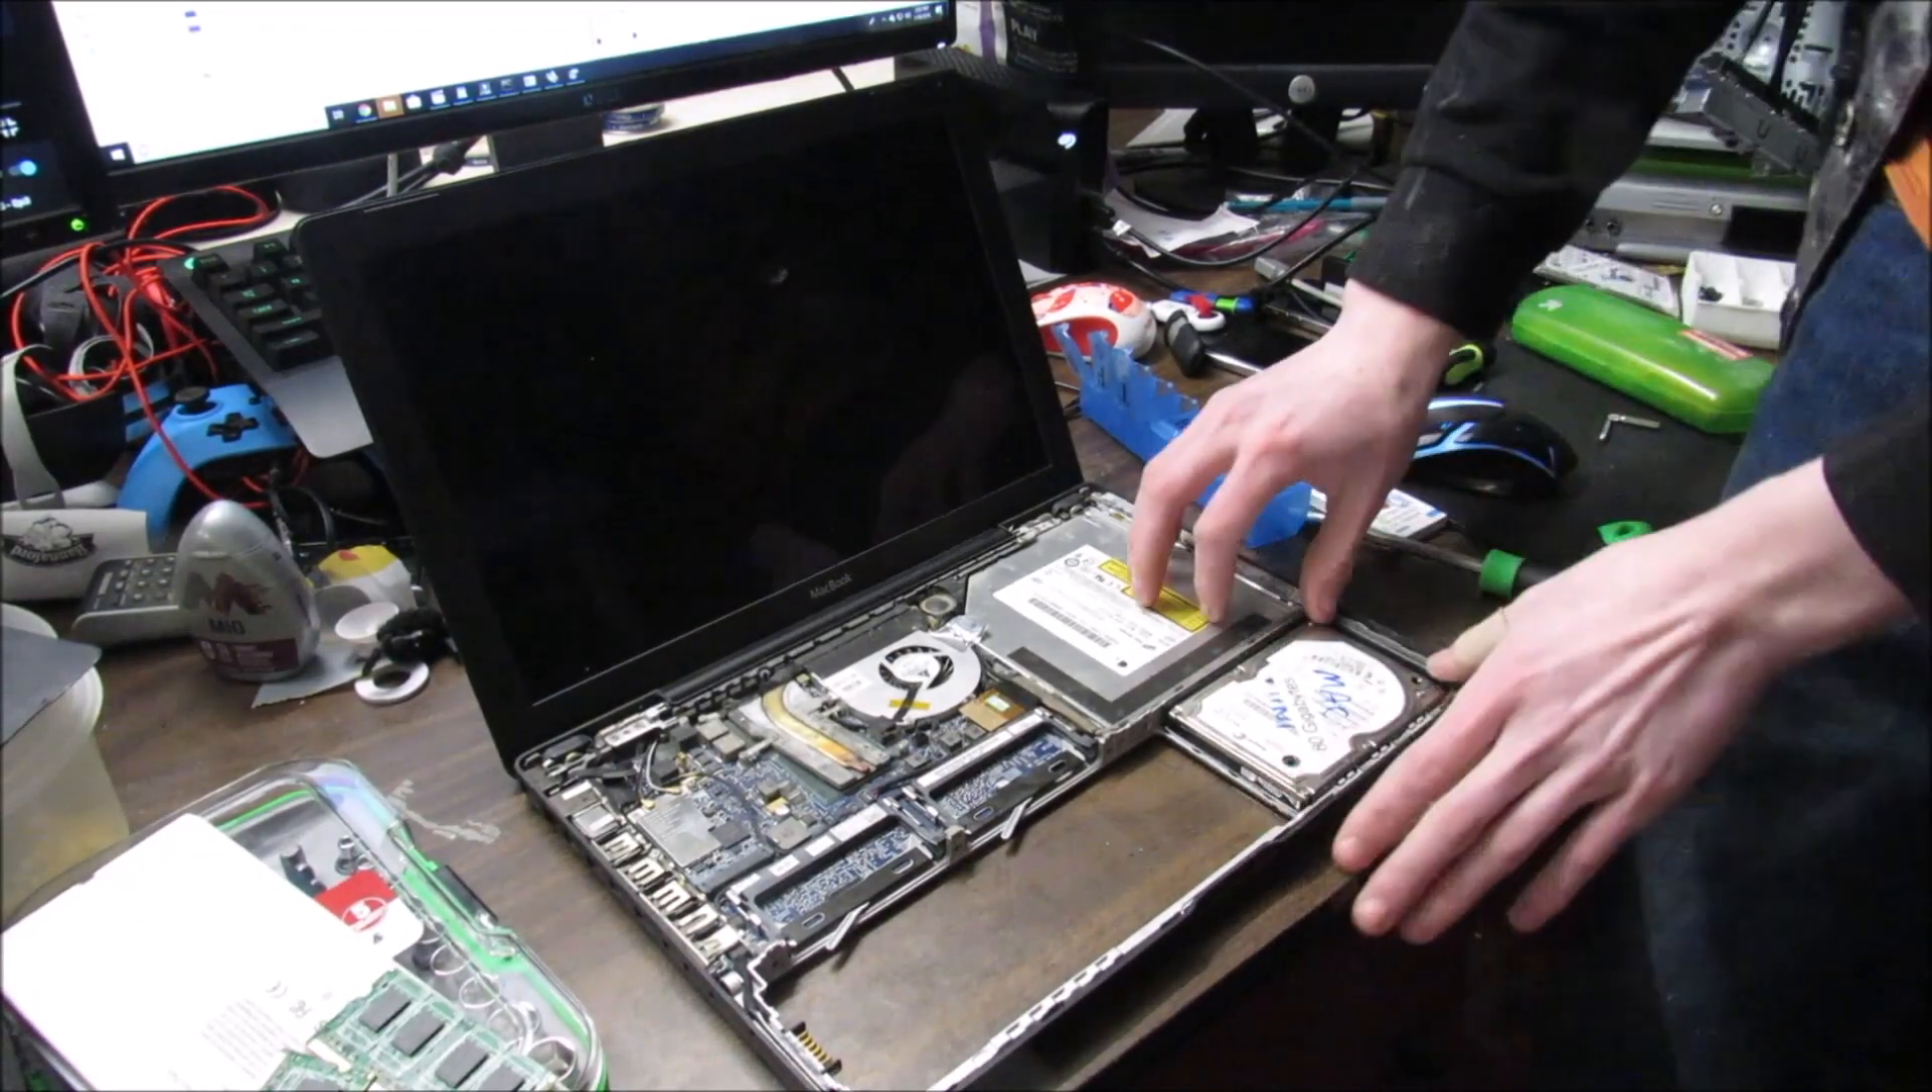Now that the keyboard is off, you can take this hard drive and just push on it slightly.